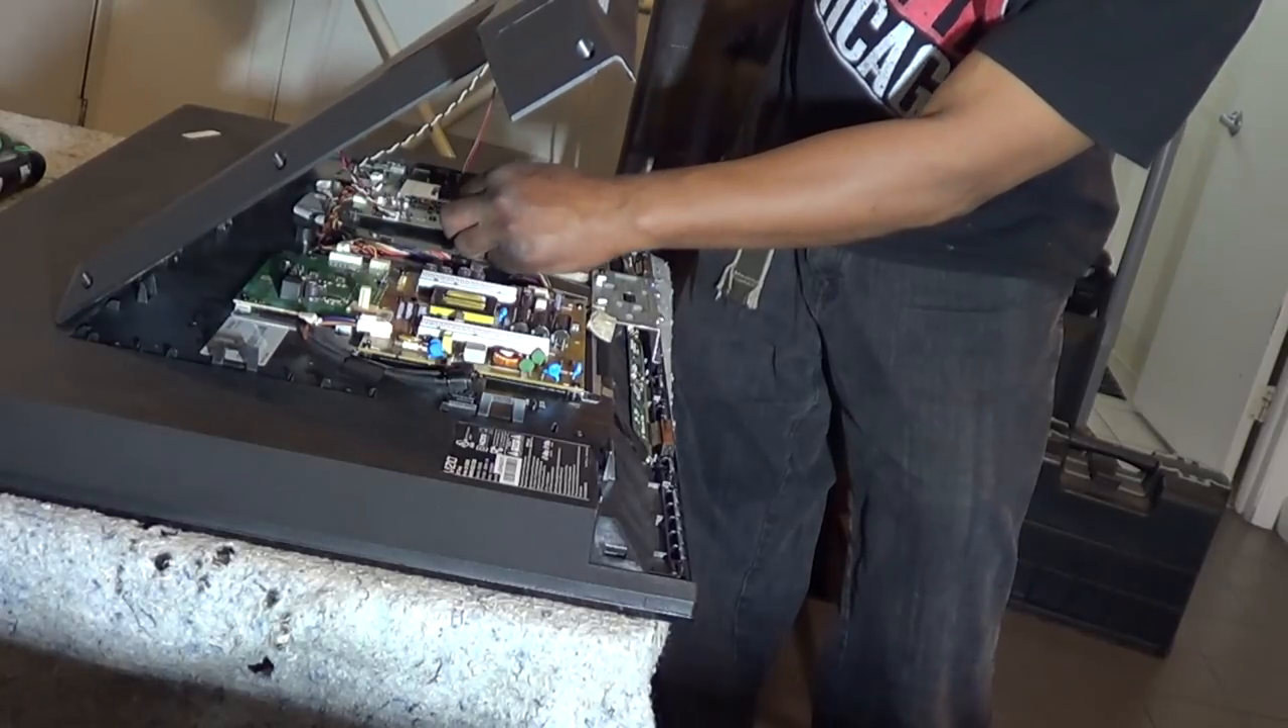I've already took the back cover off and do not just pull it off after it's loose.